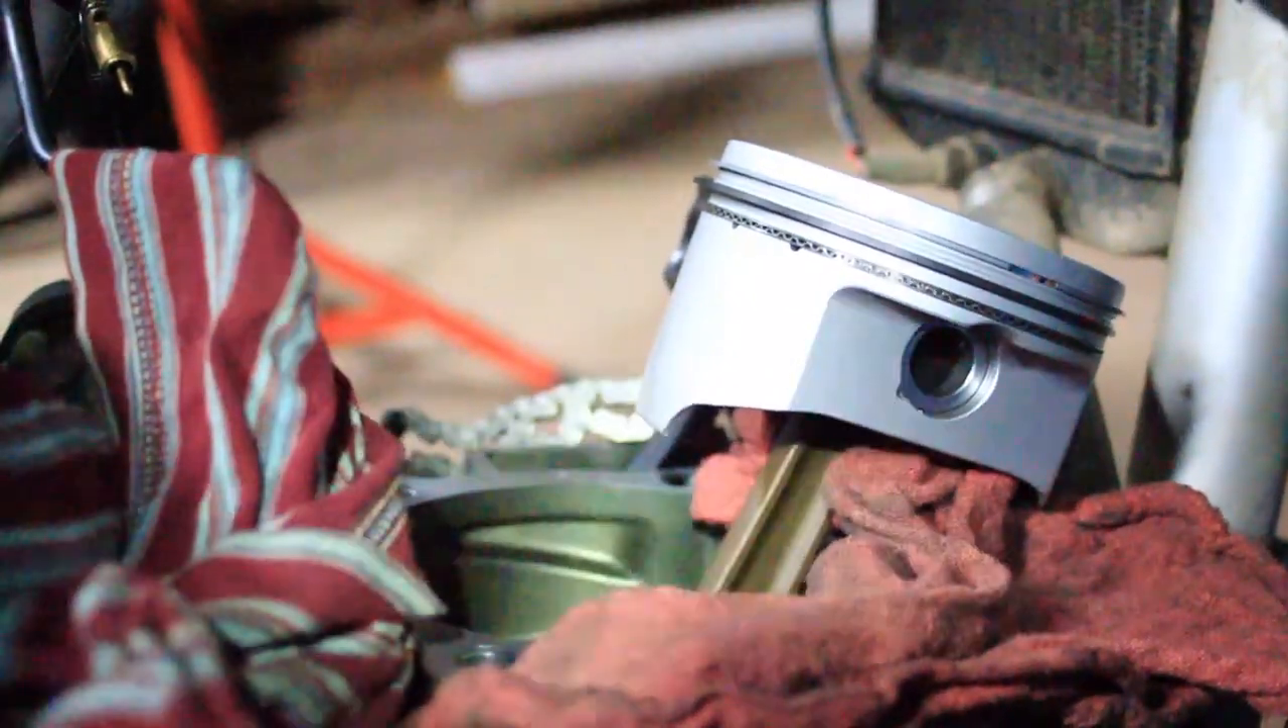There is my piston just installed it.